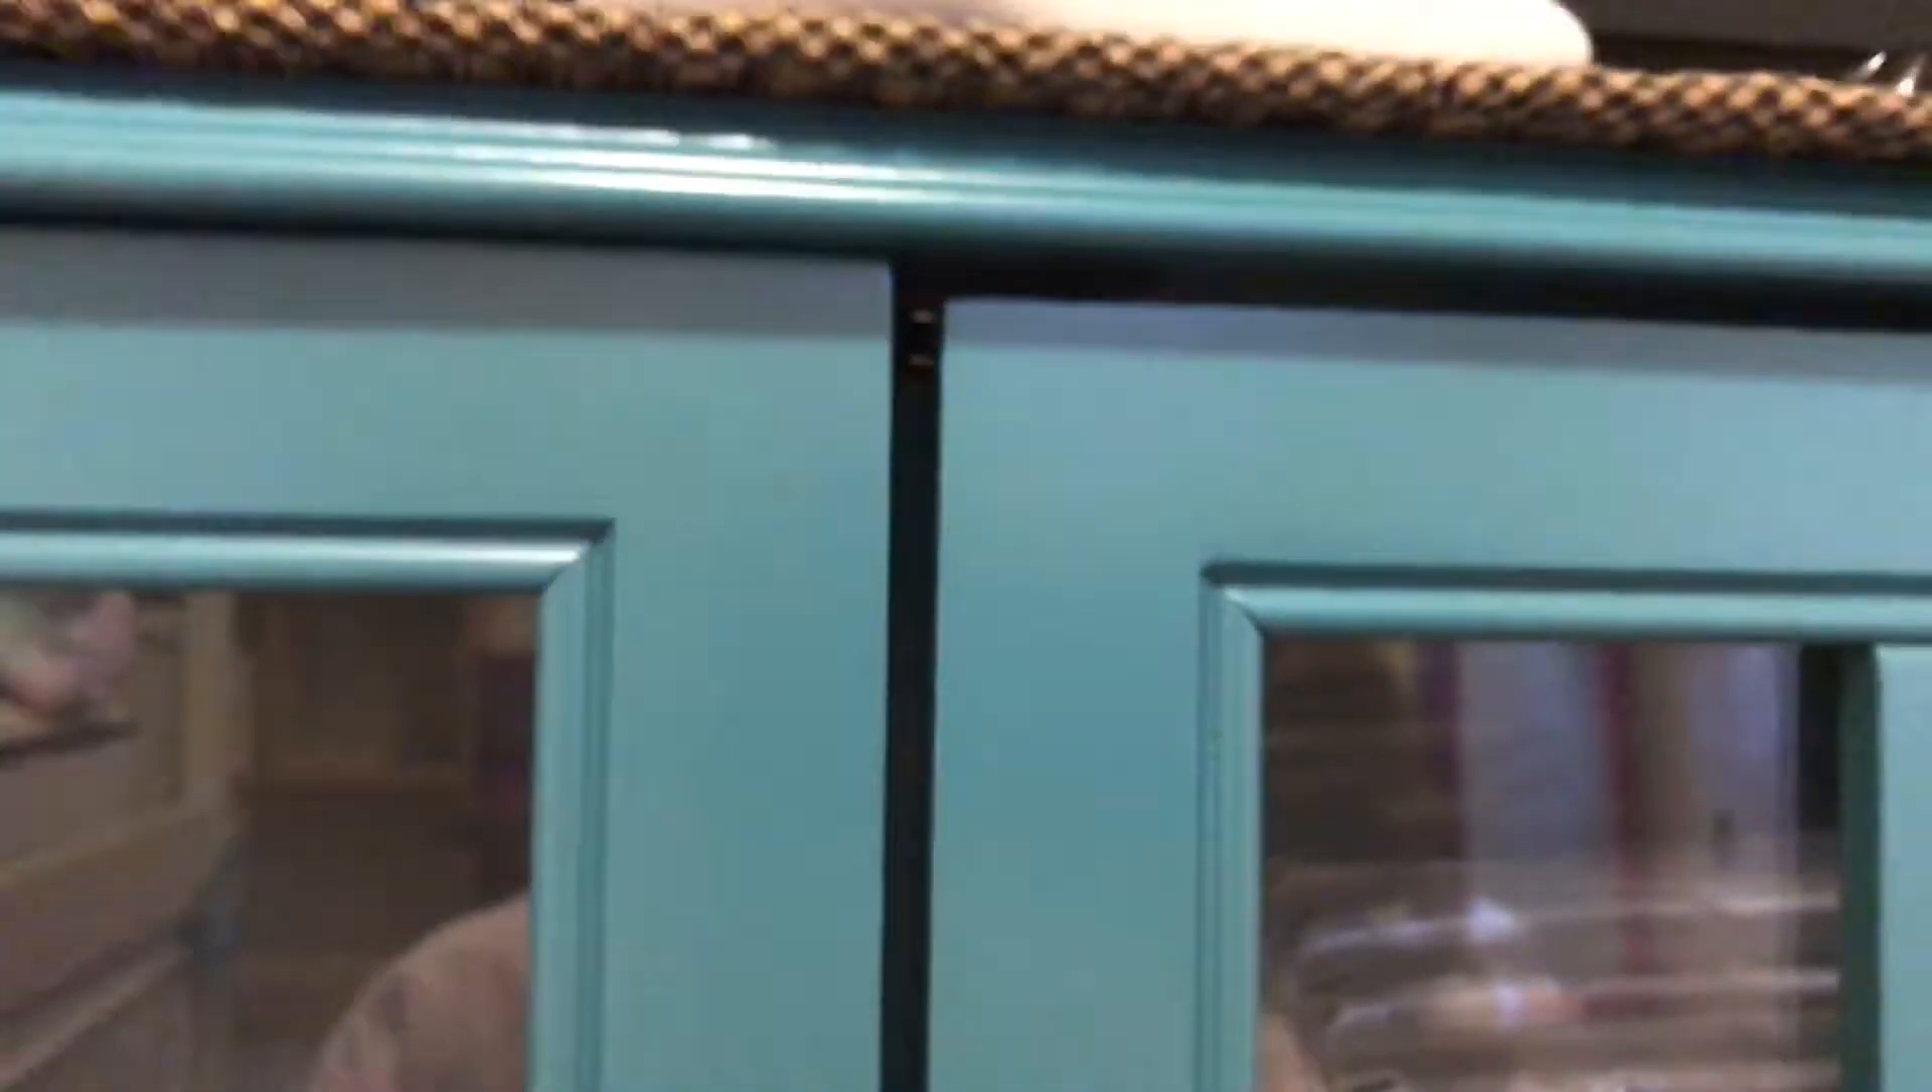I also need to fix this cabinet because look how uneven that is I mean seriously that is so uneven like look at the door right there you can totally tell that's uneven.